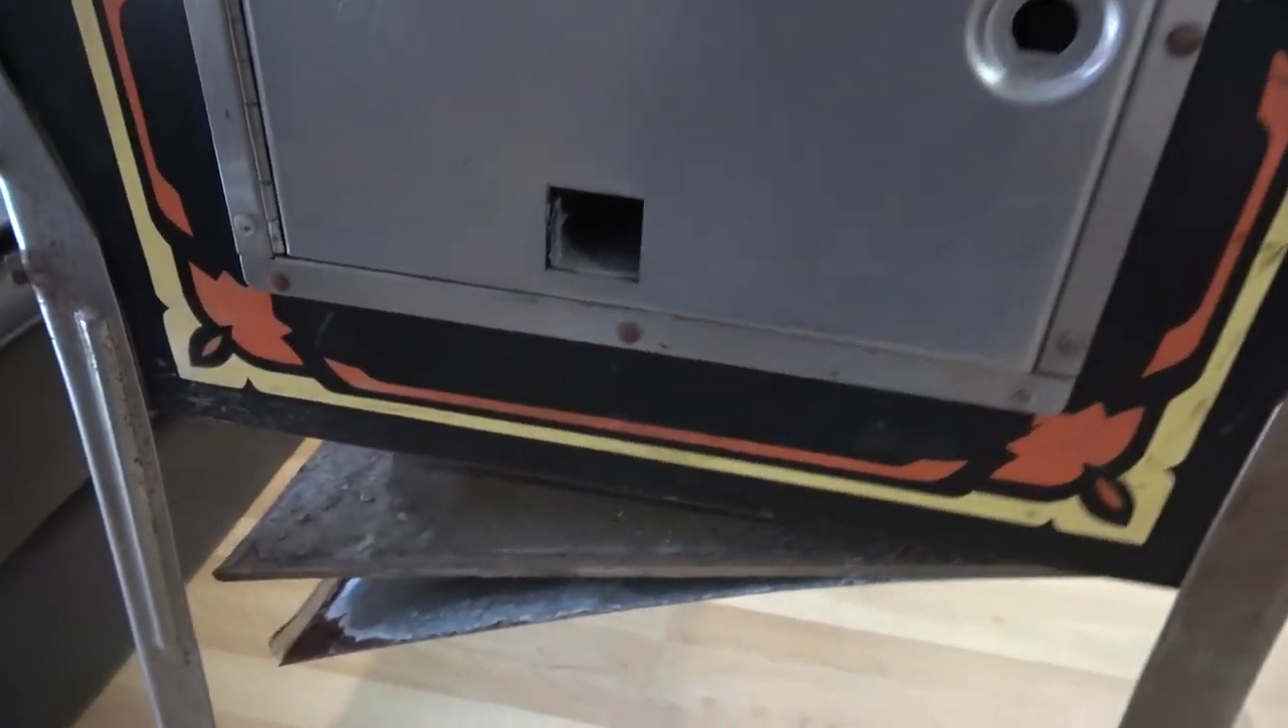But you can see down the bottom we have bigger problems. Because the base has come away.